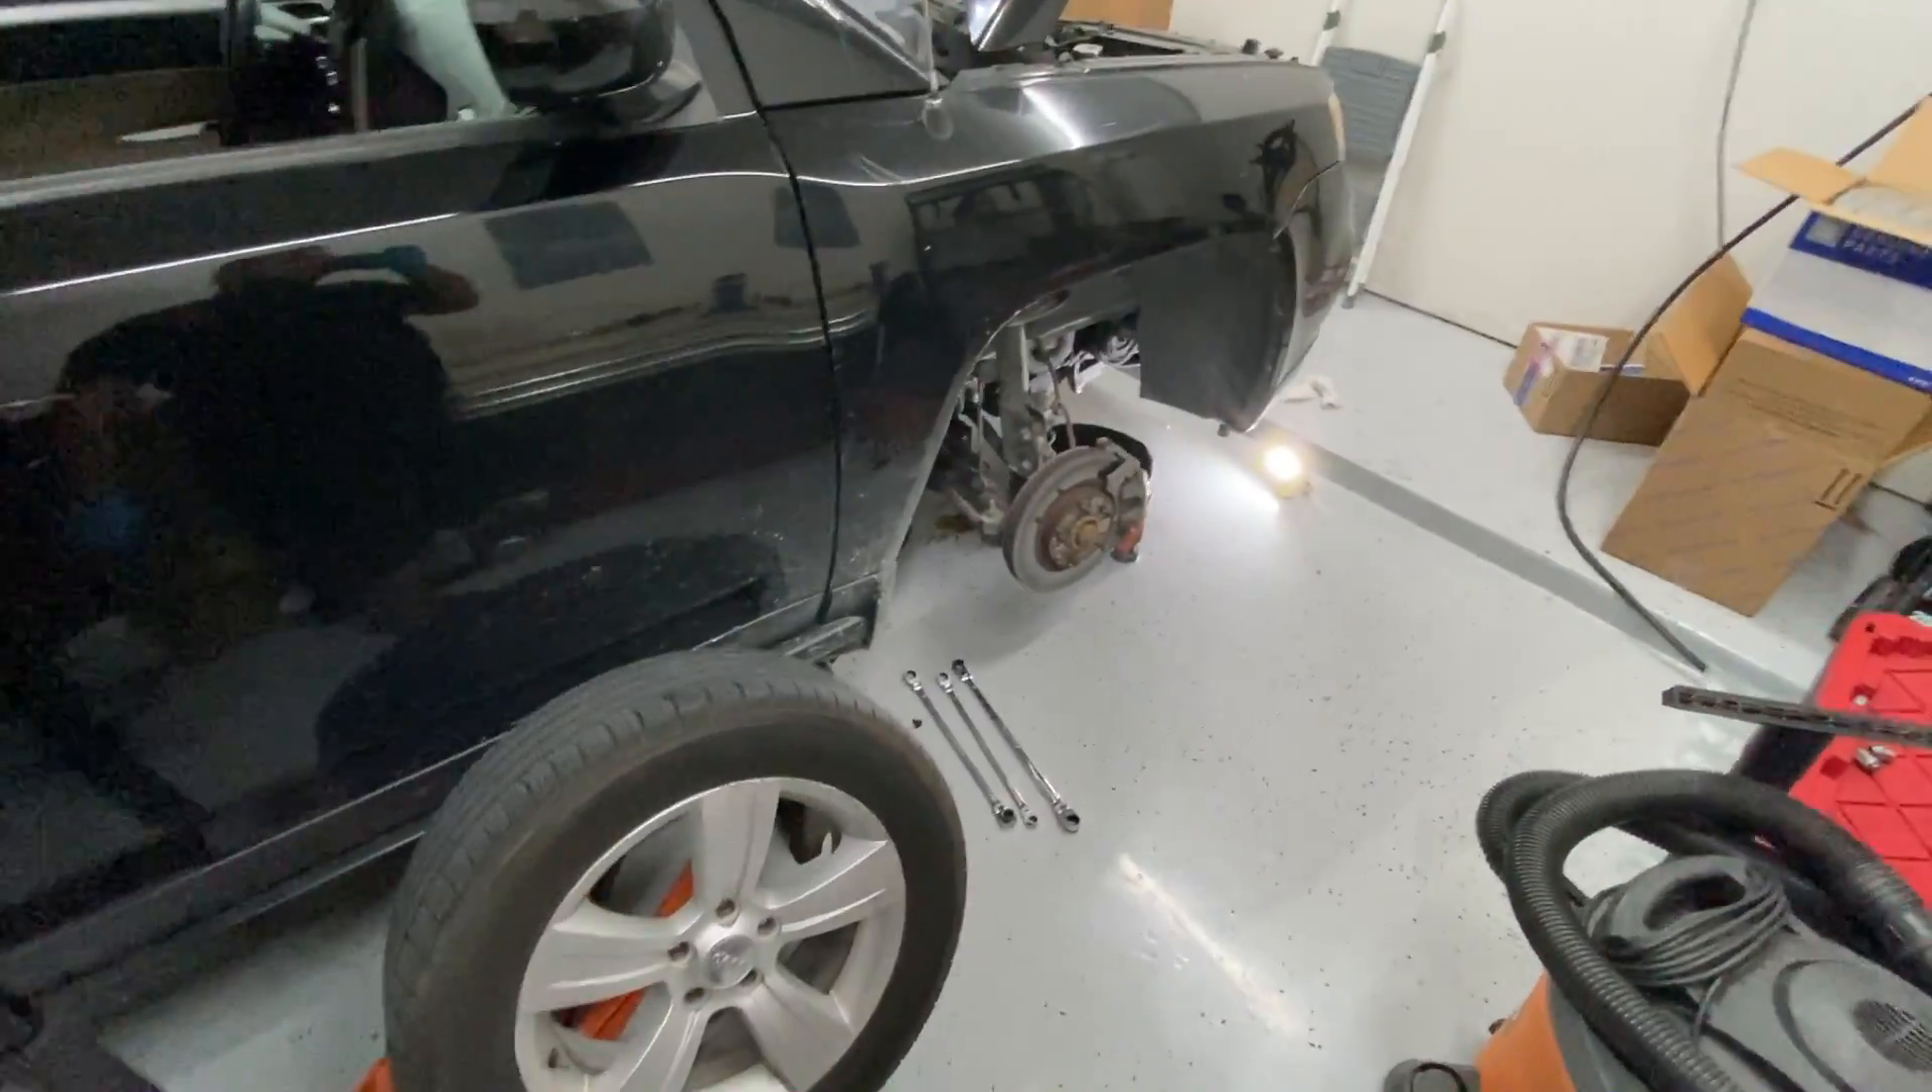All right guys so i've got the tire off on the passenger side here.